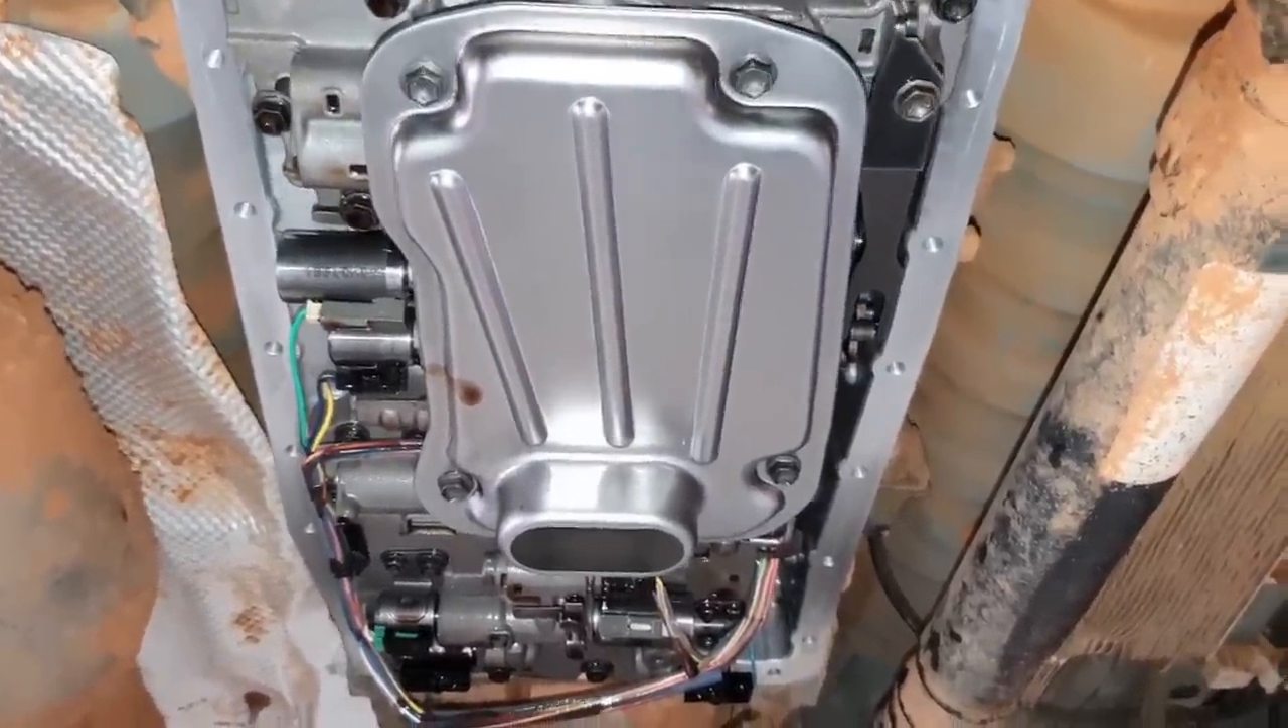O filtro novo no lugar. Ó que beleza. Filtro novo no lugar.